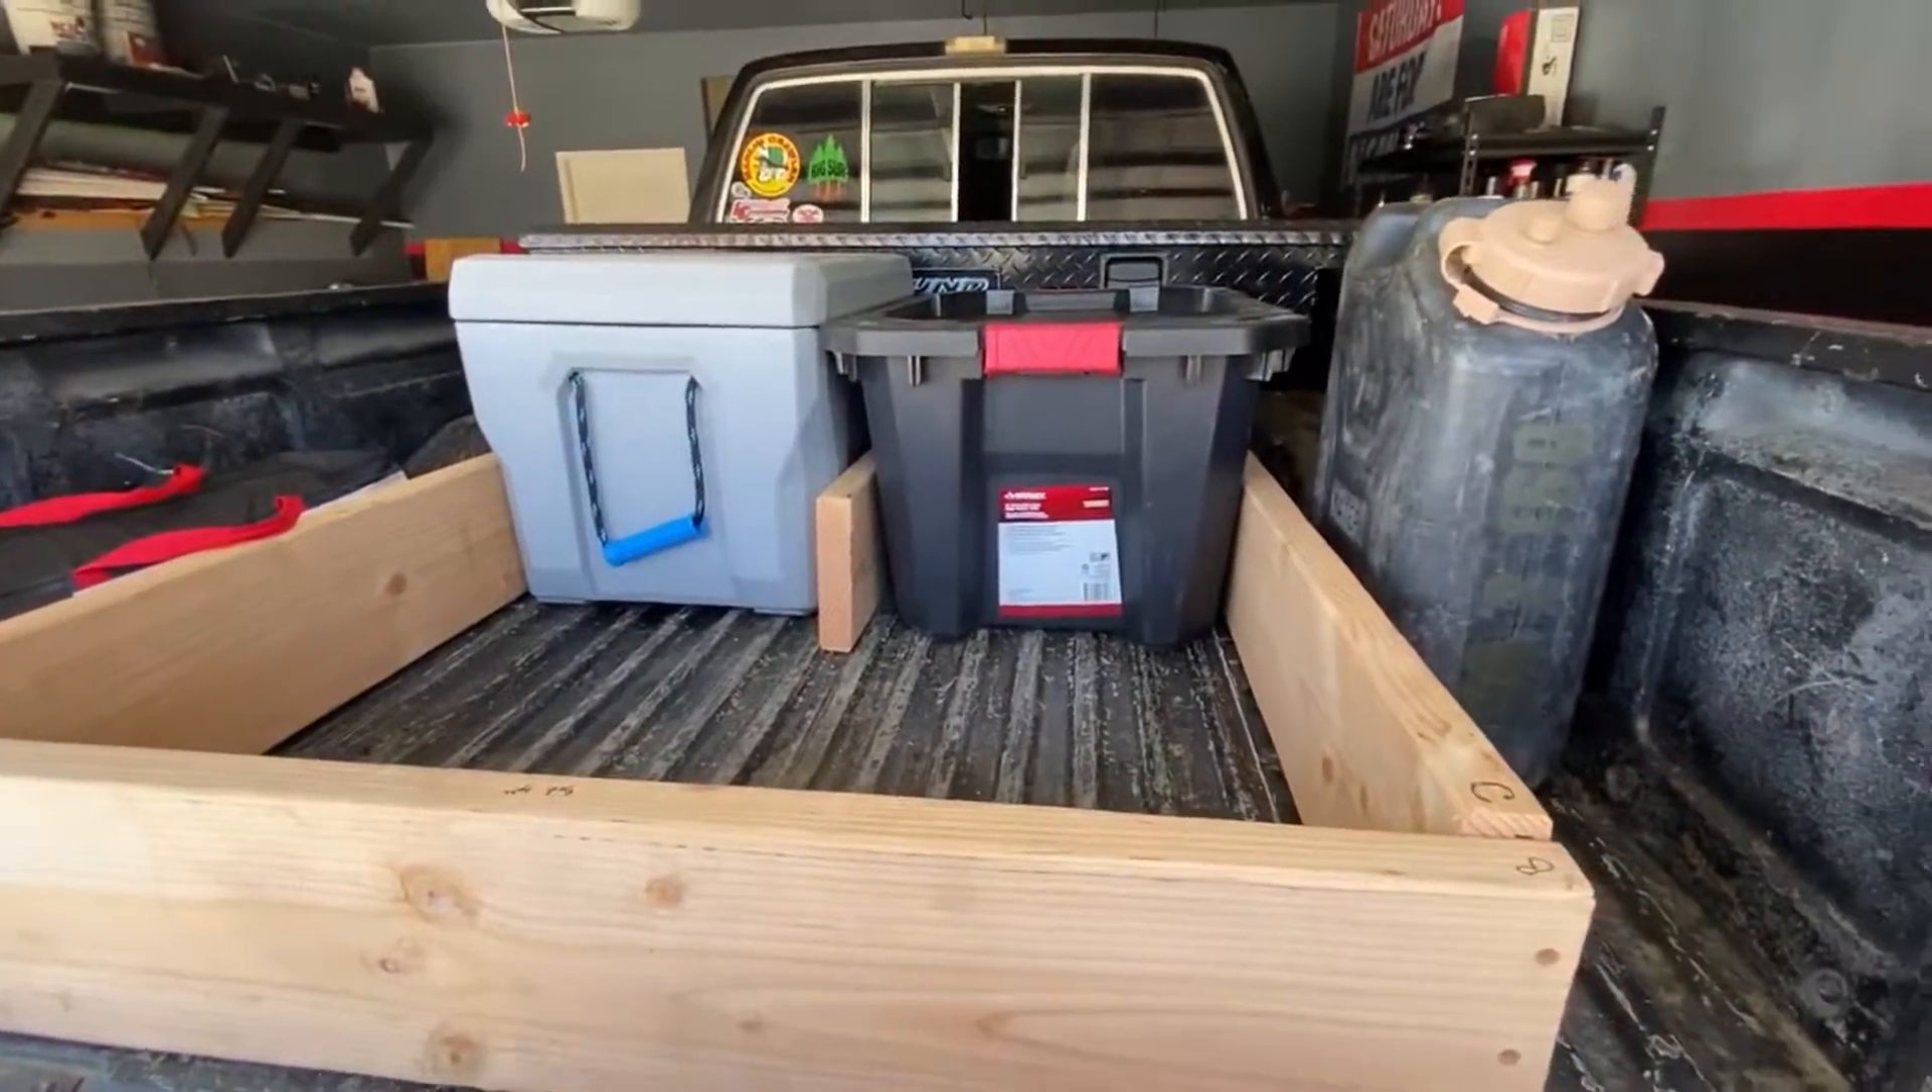We need to create dividers within the box, but it's definitely starting to come together.